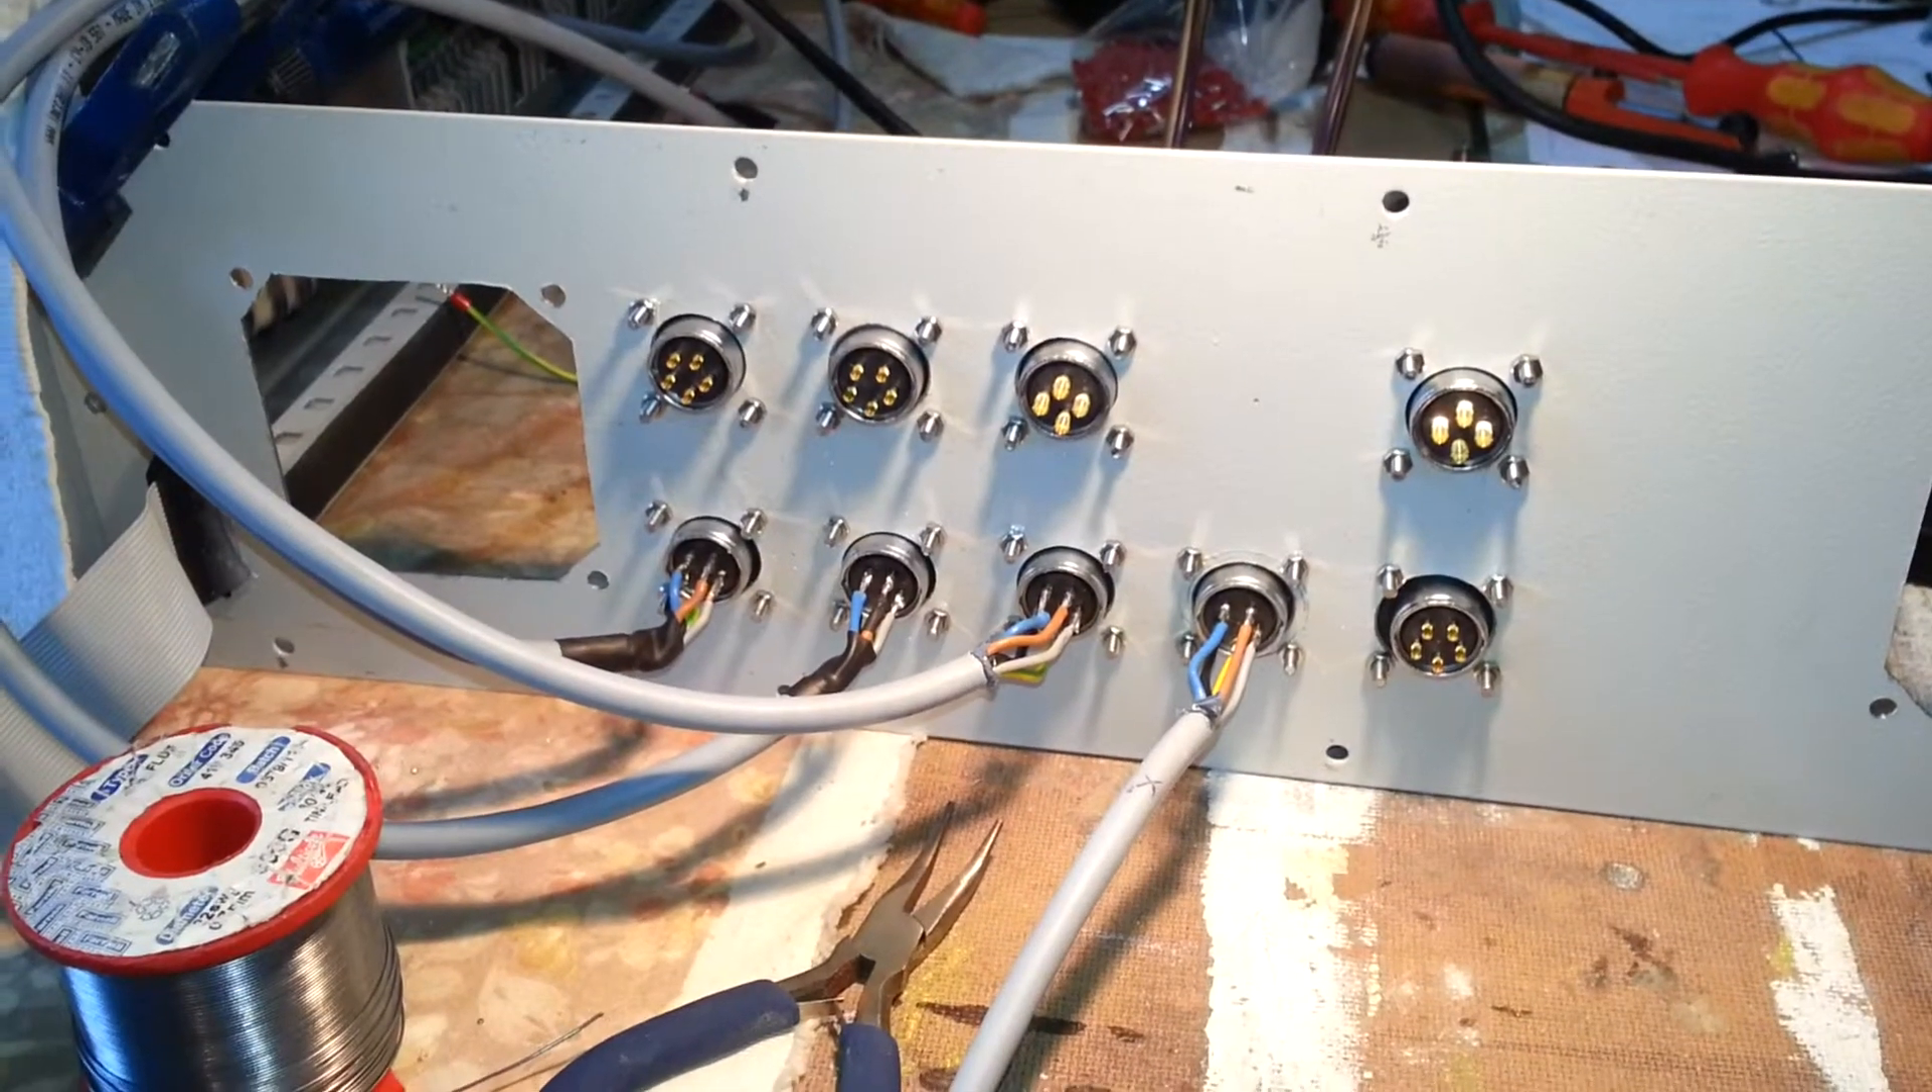So that's the four stepper cables done, I've got to put a heat shrink on them yet.